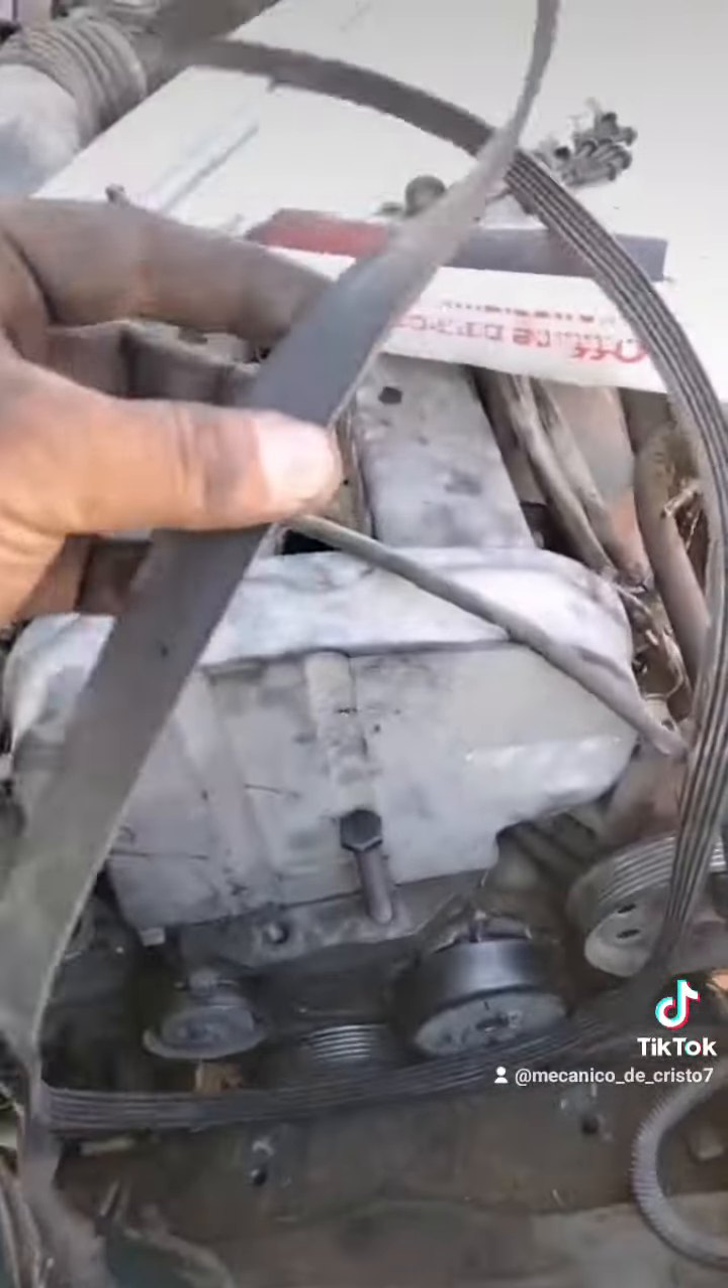Nada más está pendiente poner la banda de accesorios.